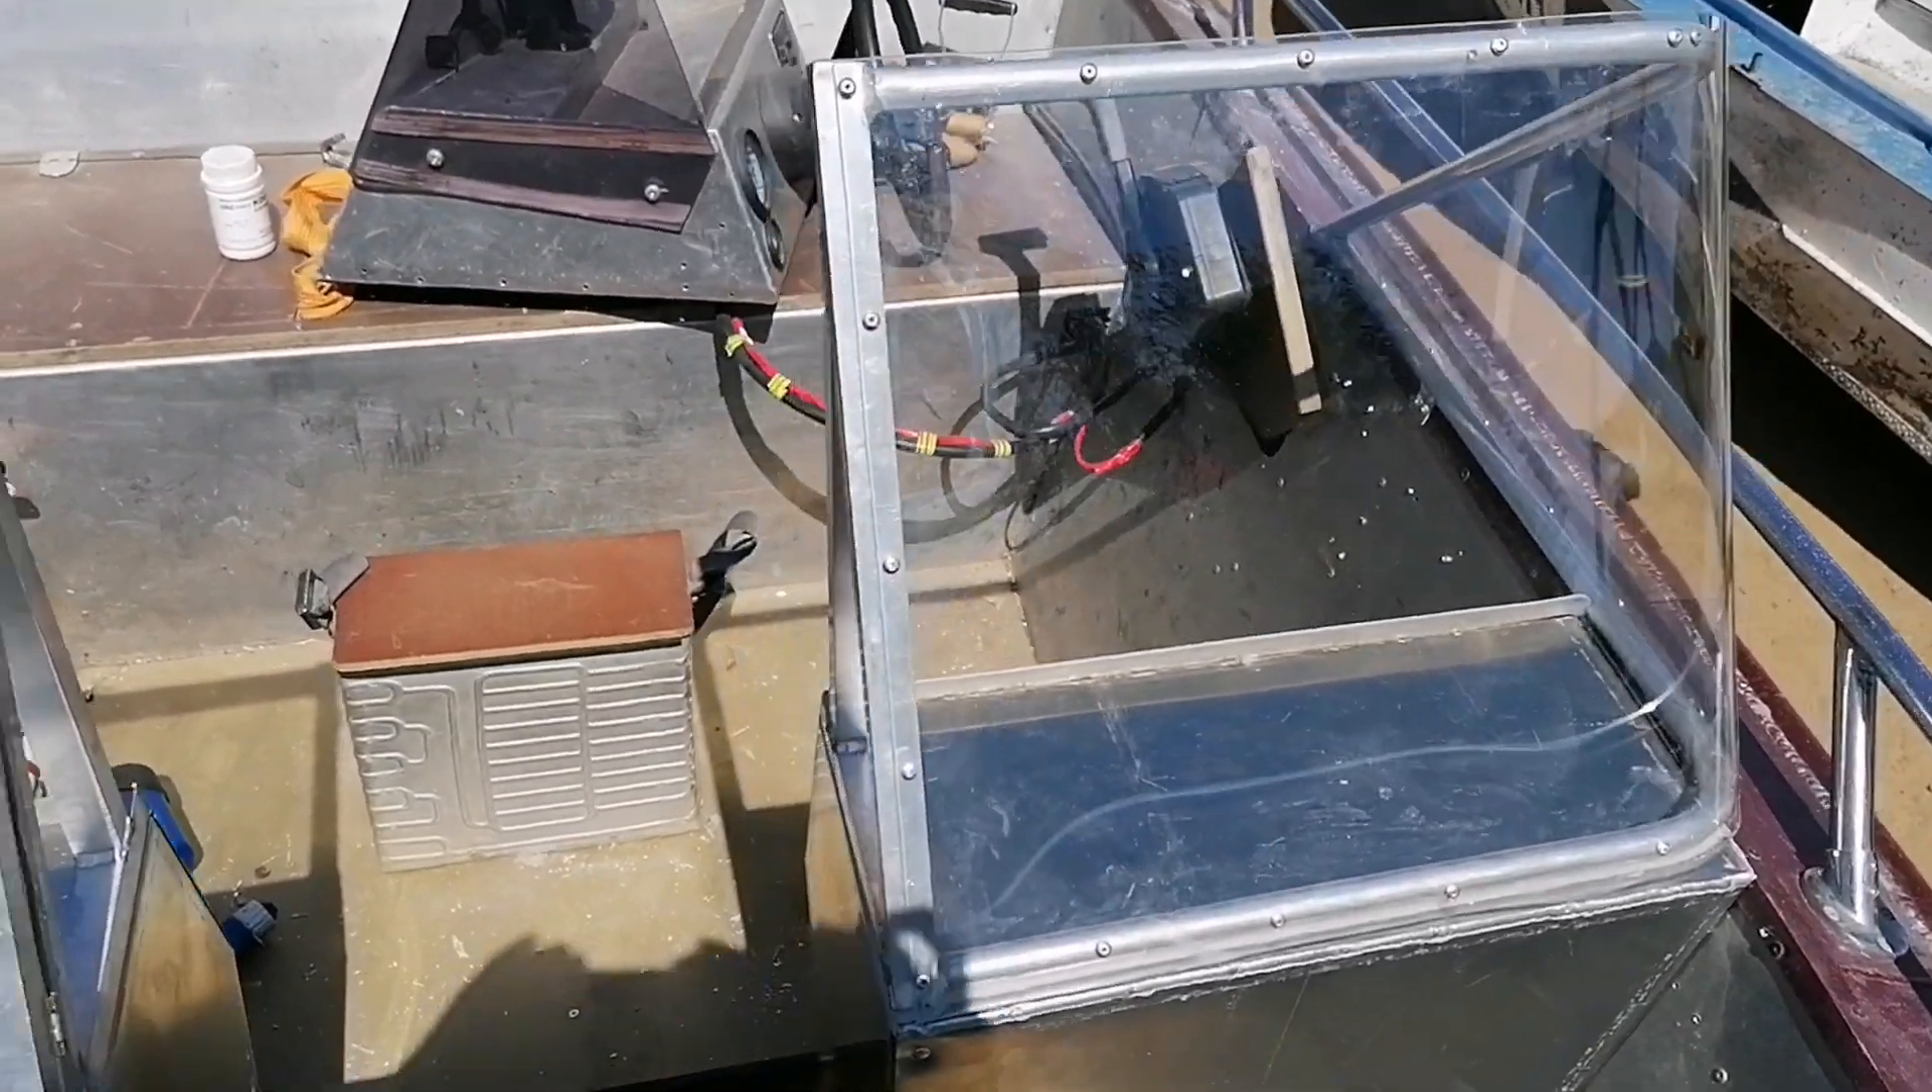Вот поставил стекла вот так все получилось.